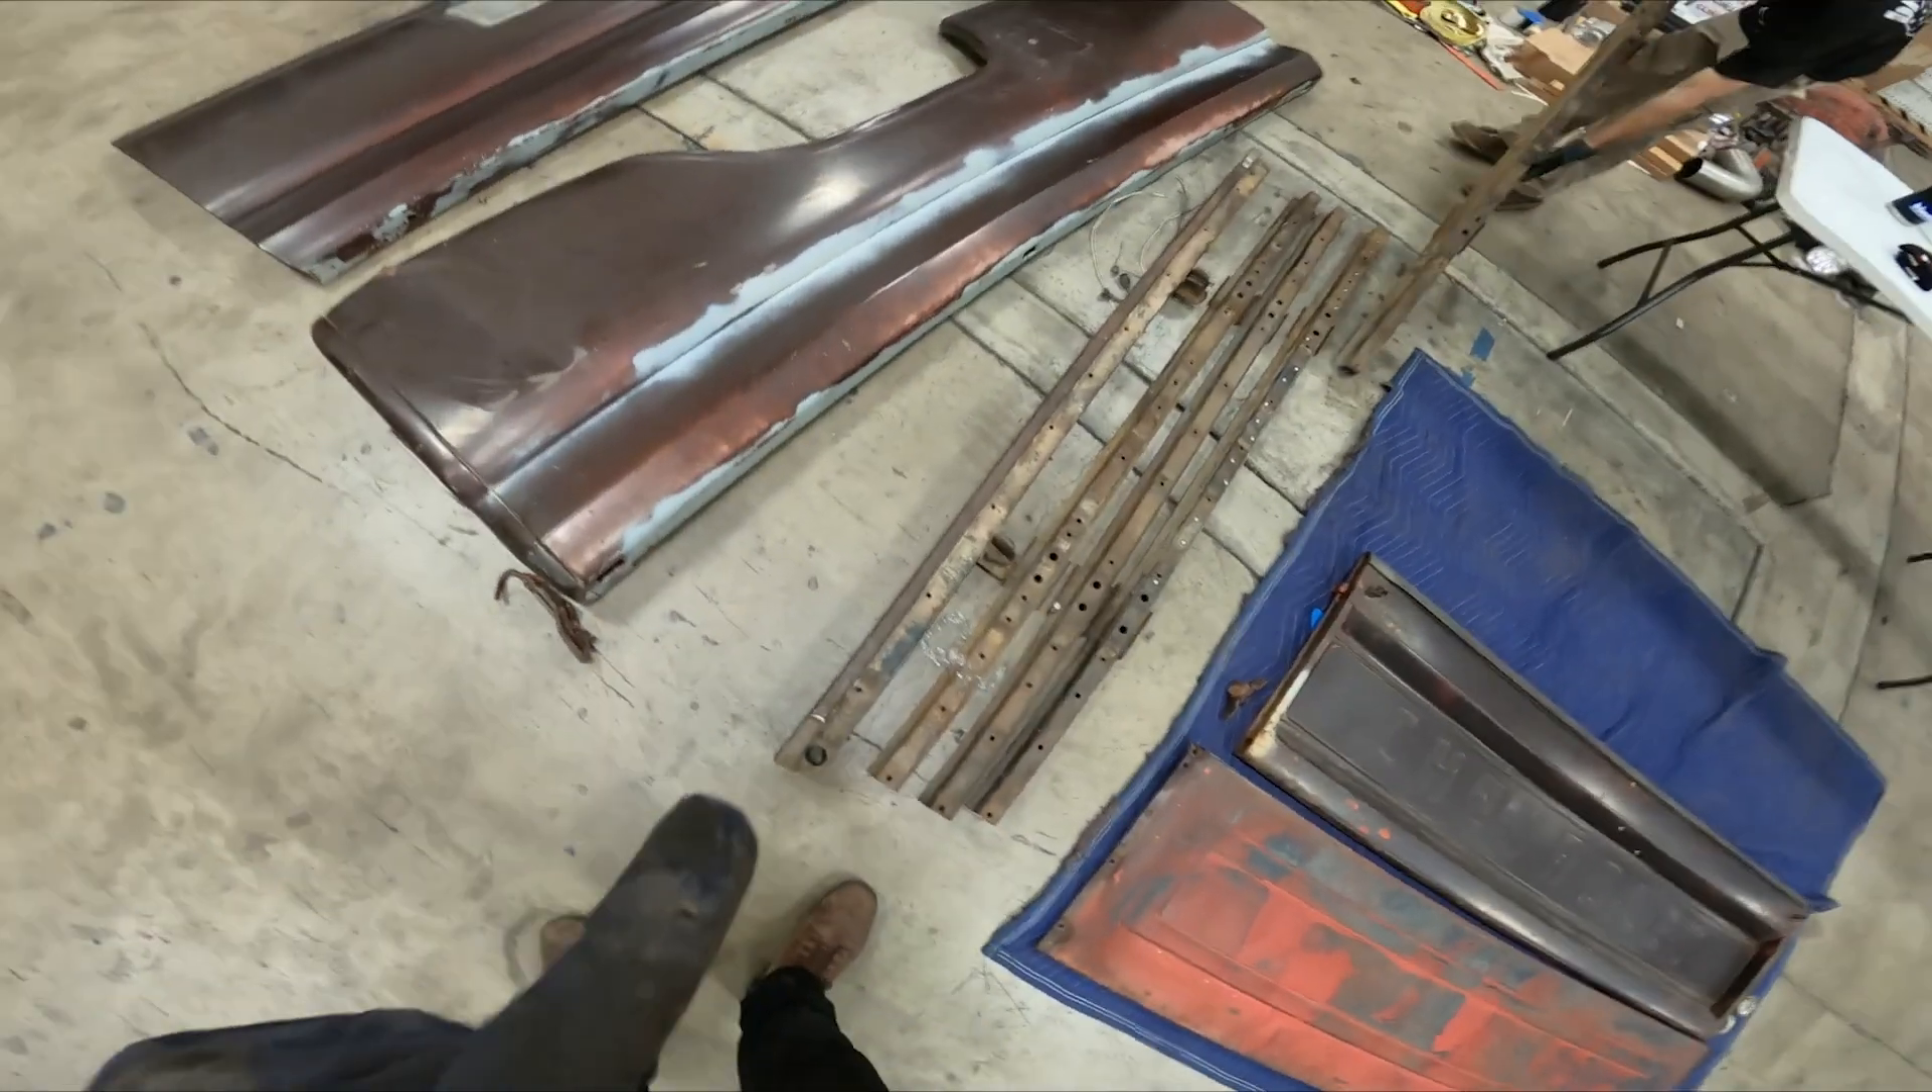After some grueling hours, the bed's blown apart.